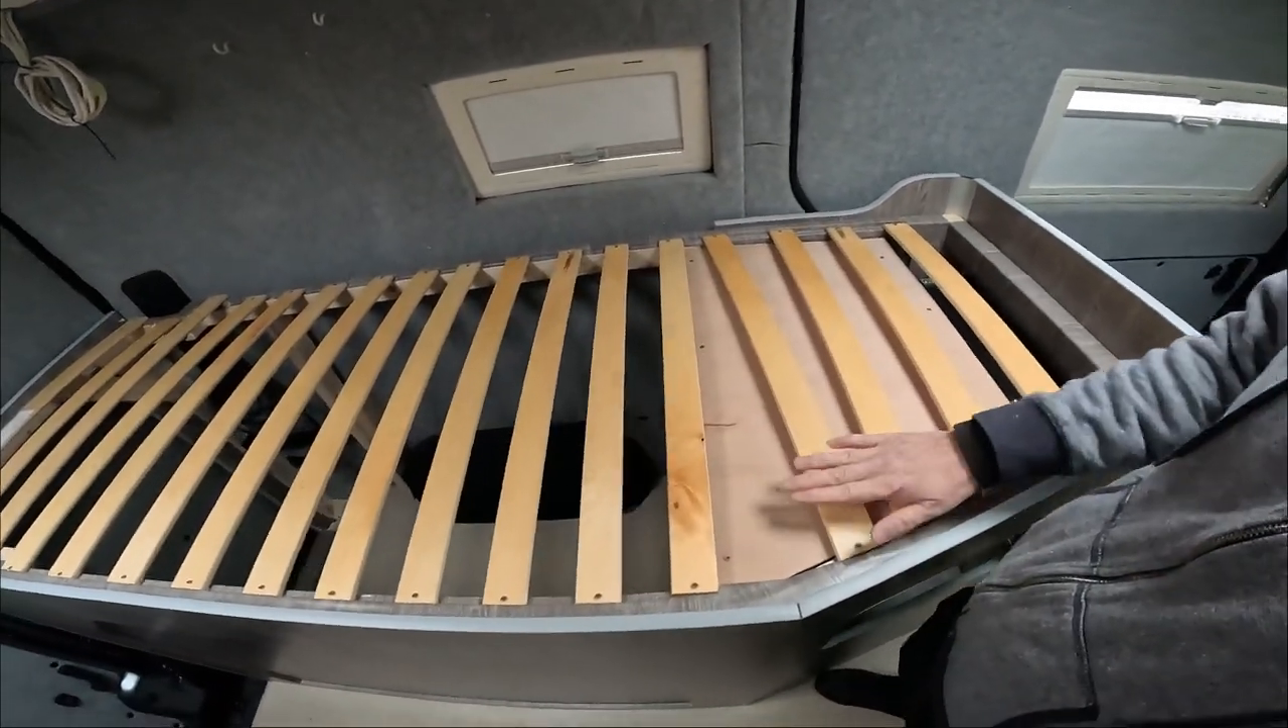Okay we're there I've got all the slats in place and it looks pretty strong.